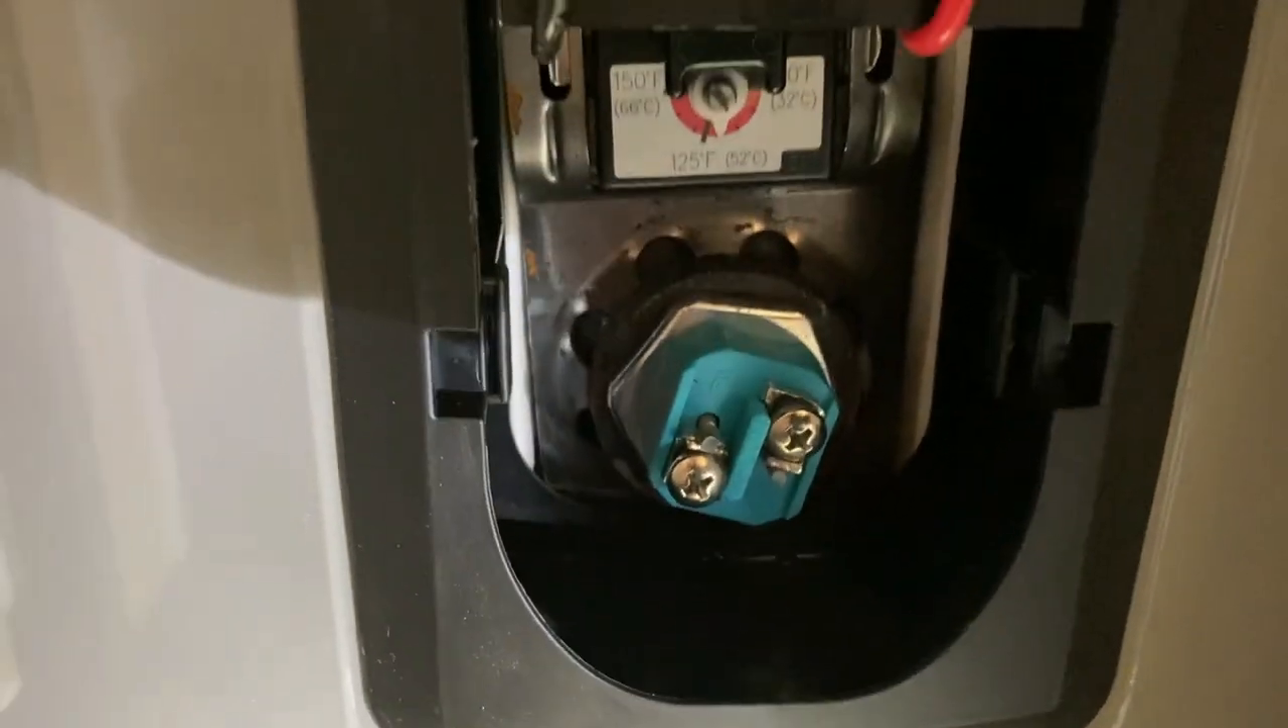Okay you can see now I've got the new element in there not leaking.